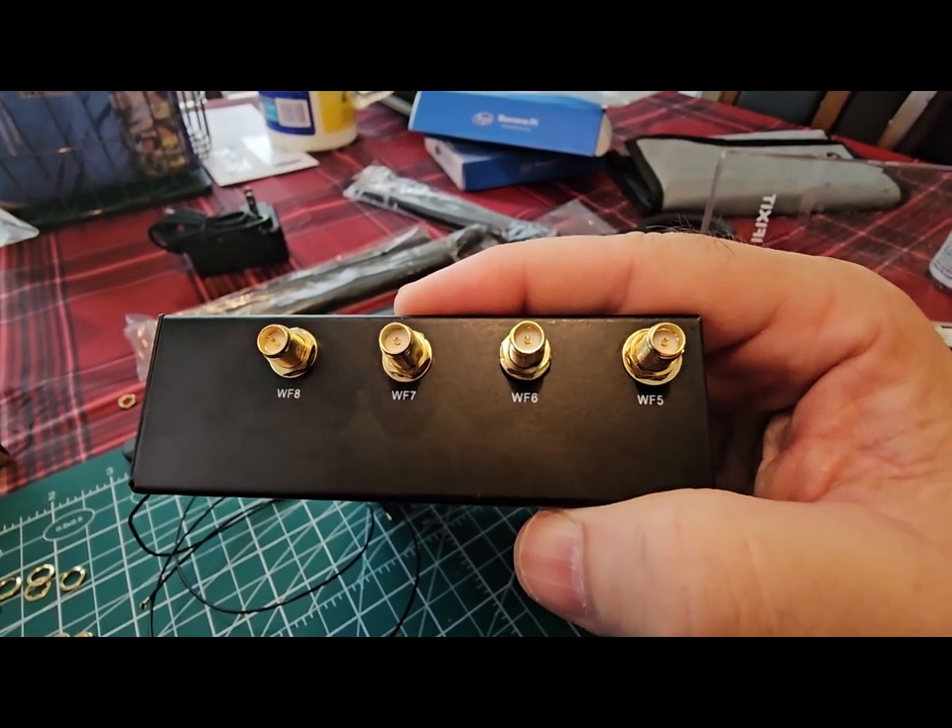Okay. I got all the antenna connectors into the case.